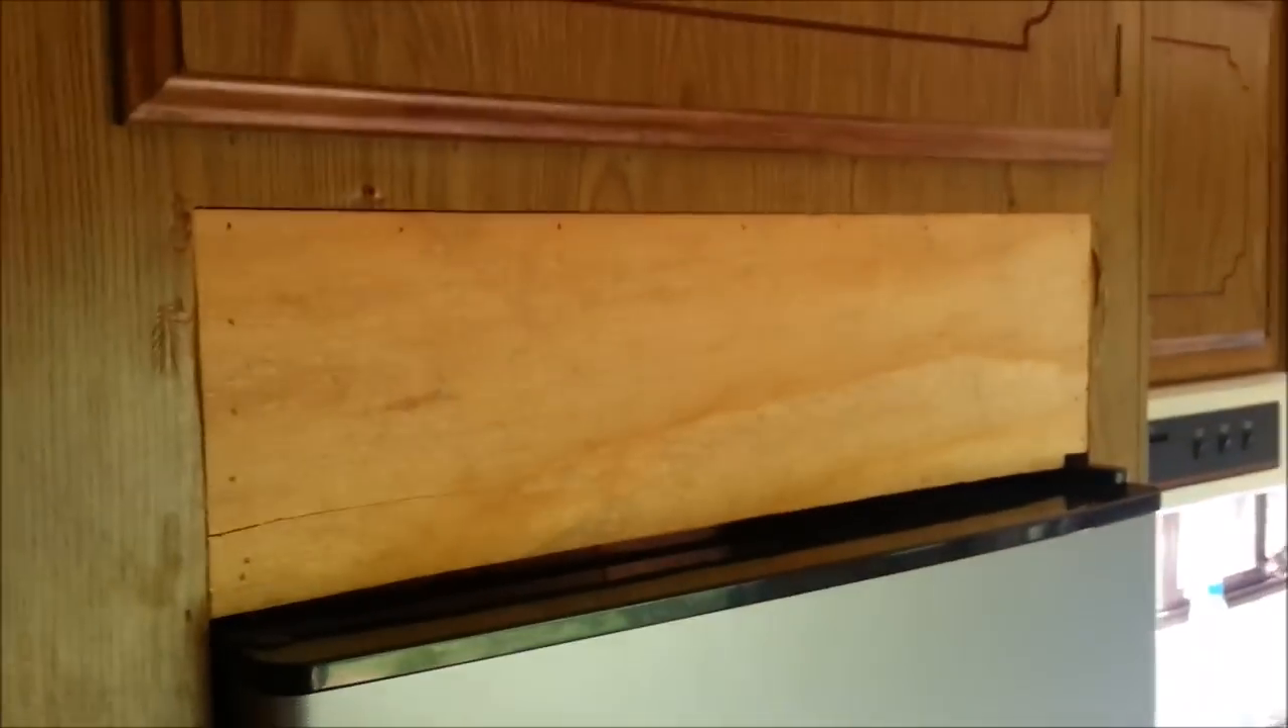I also put a piece of pine up here as well three-quarter inch pine.